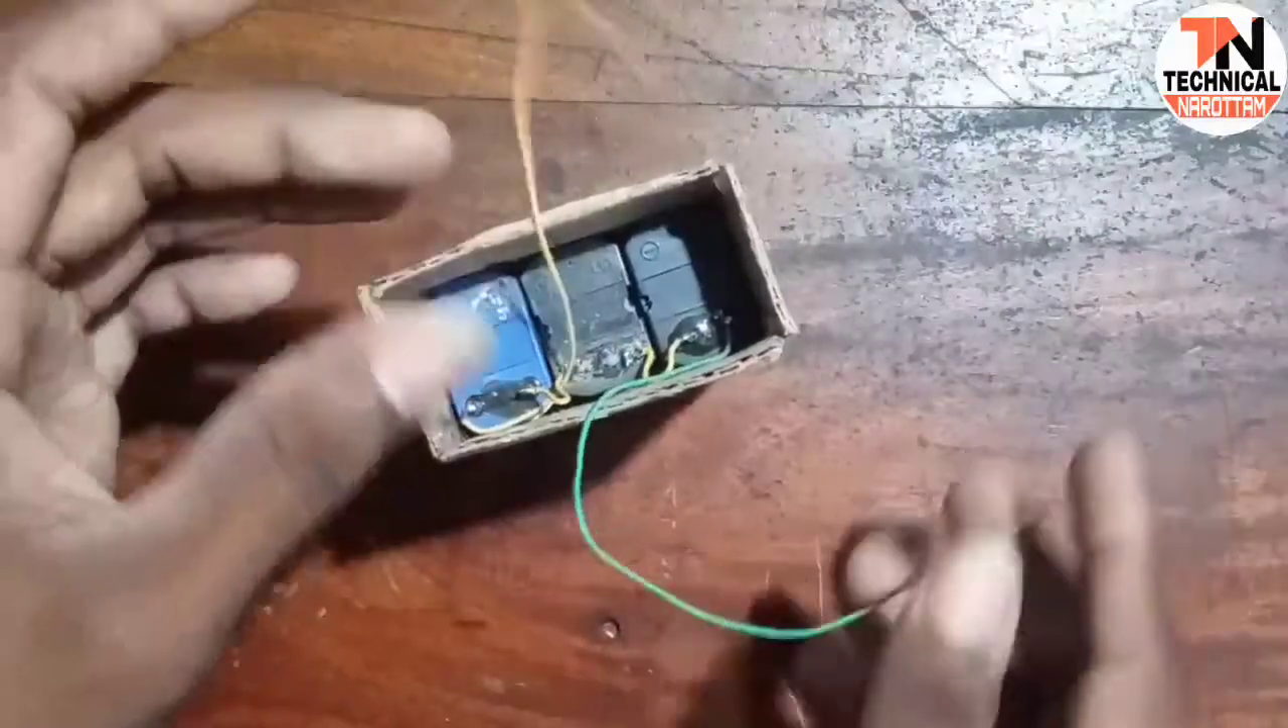मैं इस बैटरी को इस box की अंदर डाल दिया हूँ।